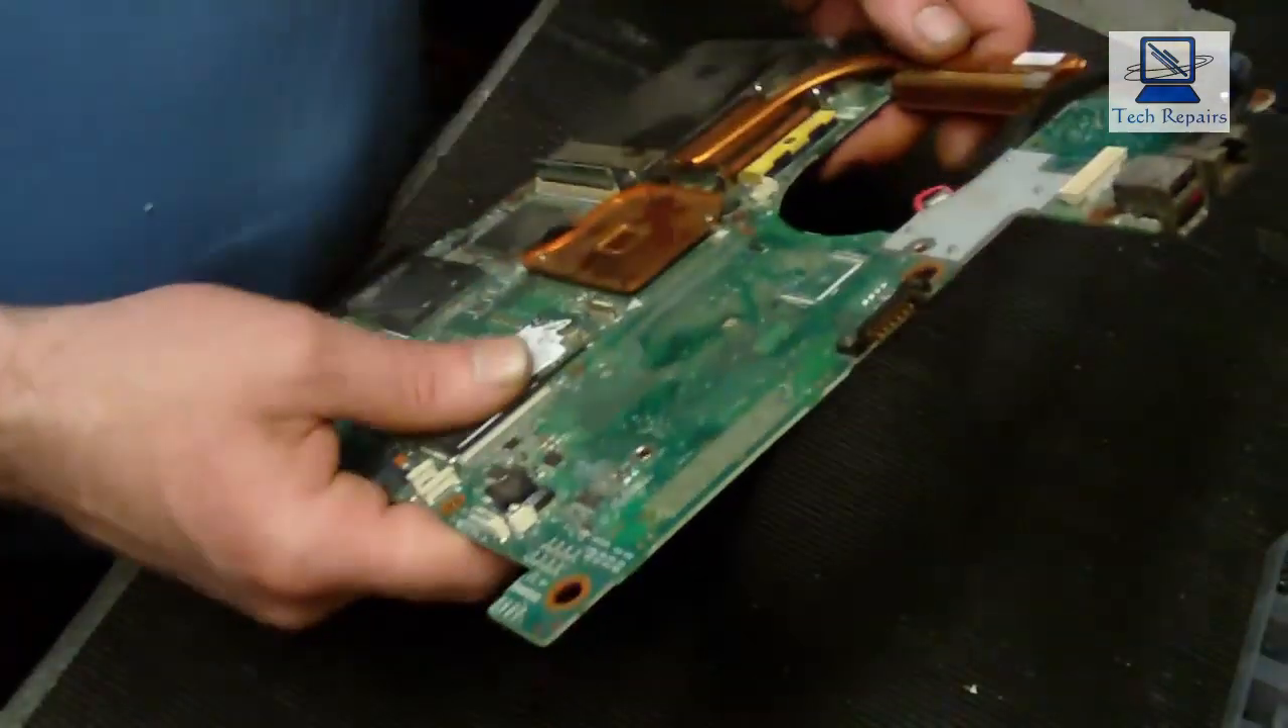So we've removed the board now.